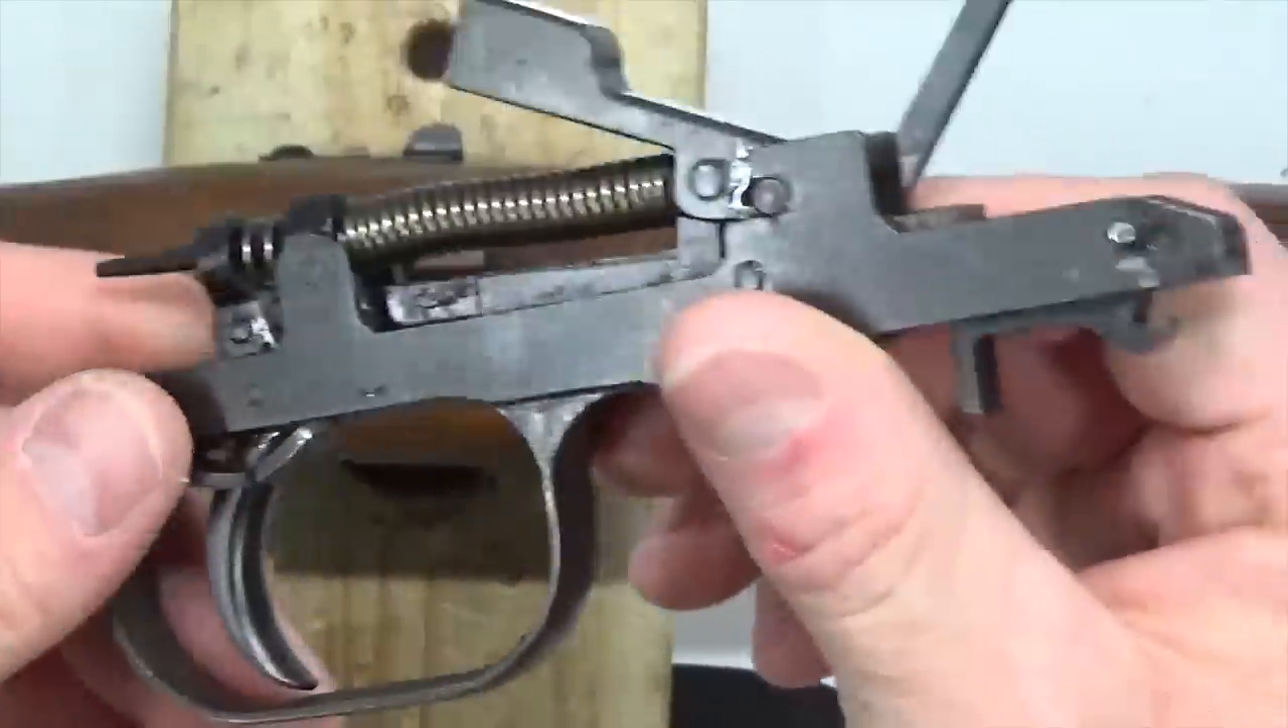All right the trigger assembly is out.